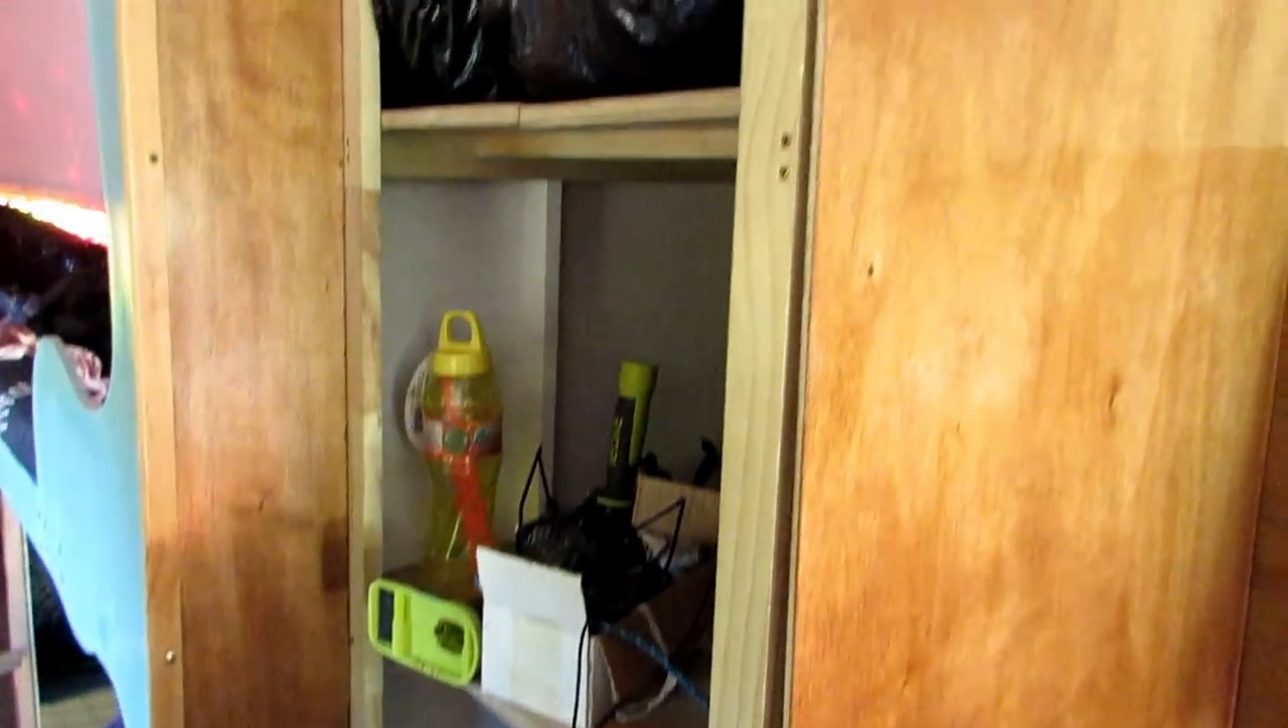And as you can see we are starting to get walls up so this is it going to be our closet but we've still got to do the door yet.